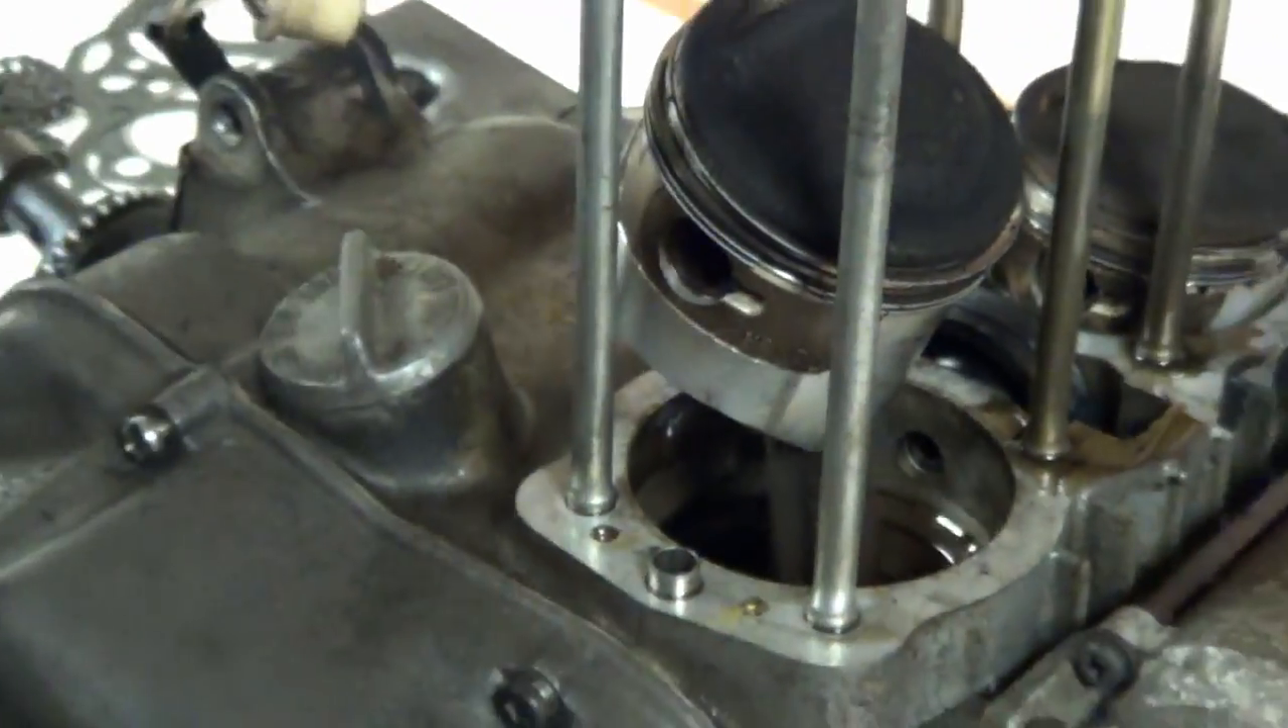Okay, our block, our cylinder block is off, we're going to go ahead and remove the pistons now.